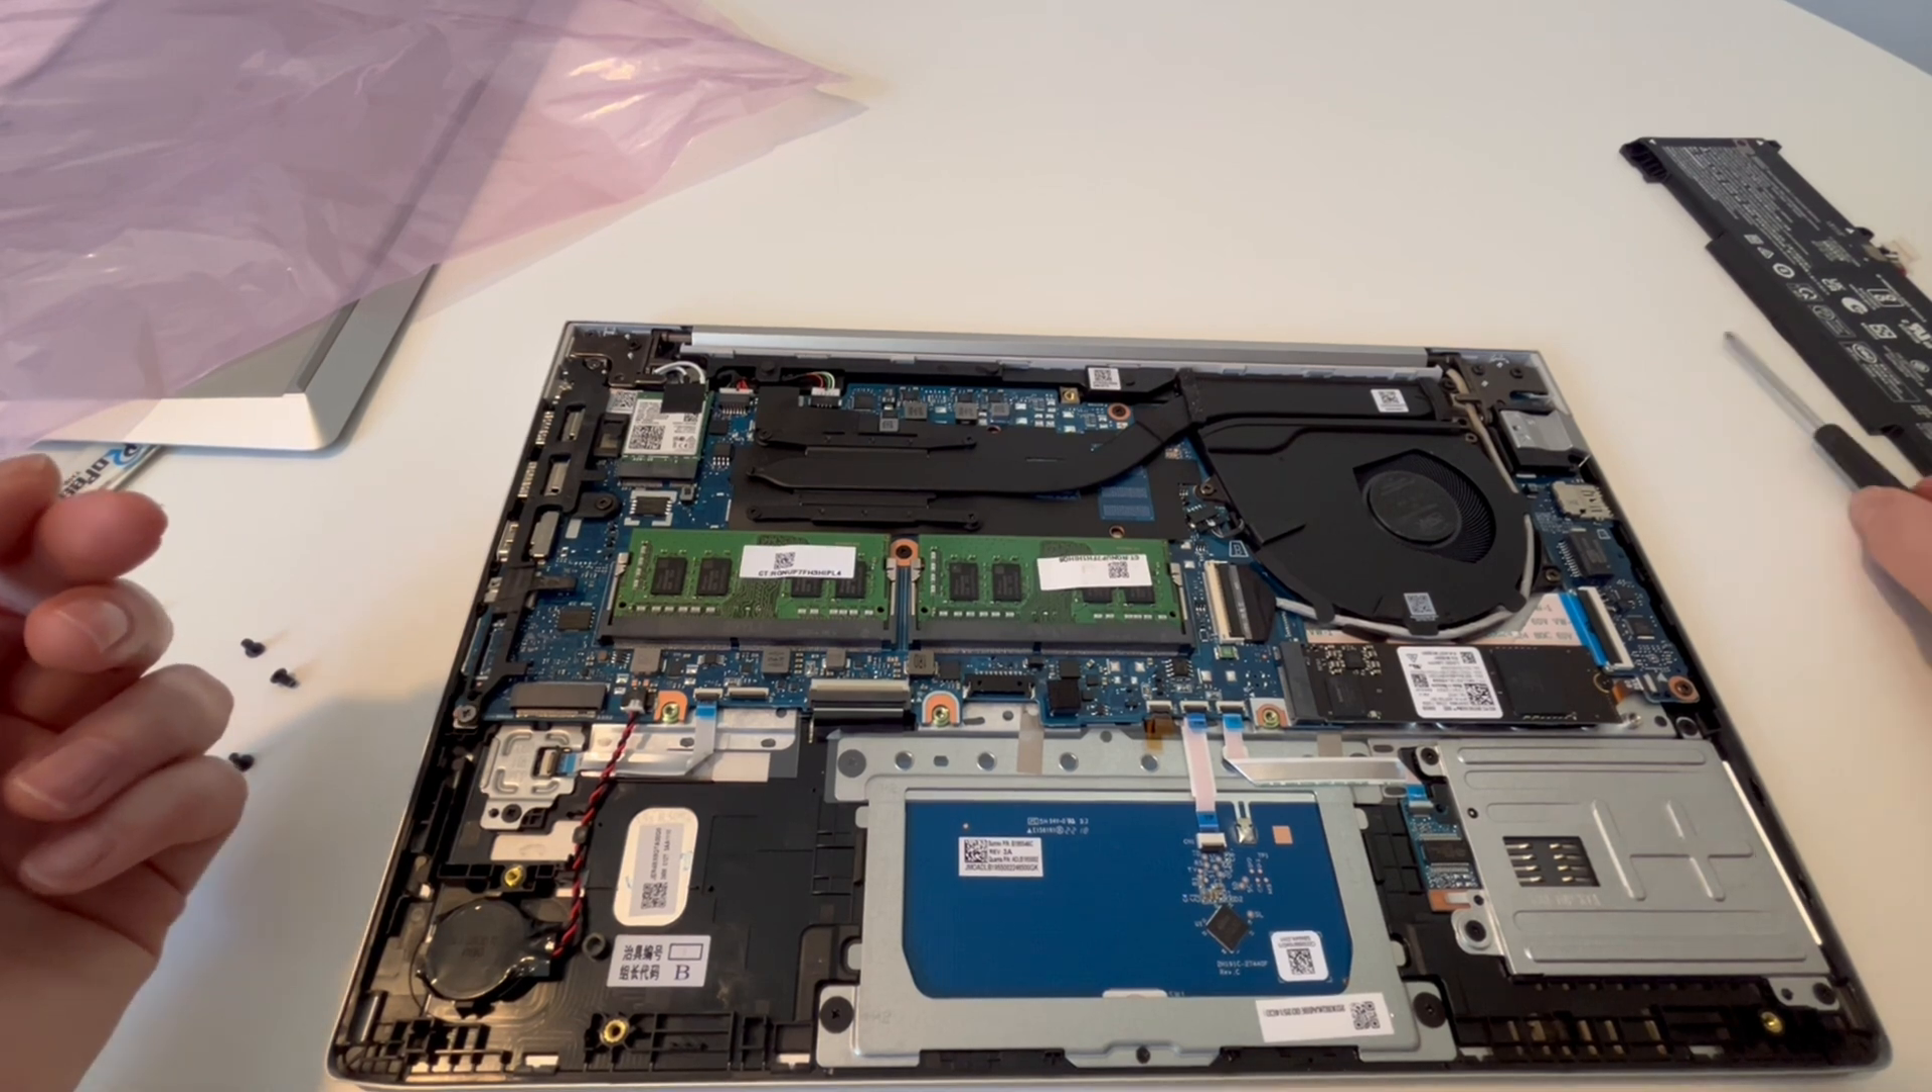Okay, so the battery is now out.